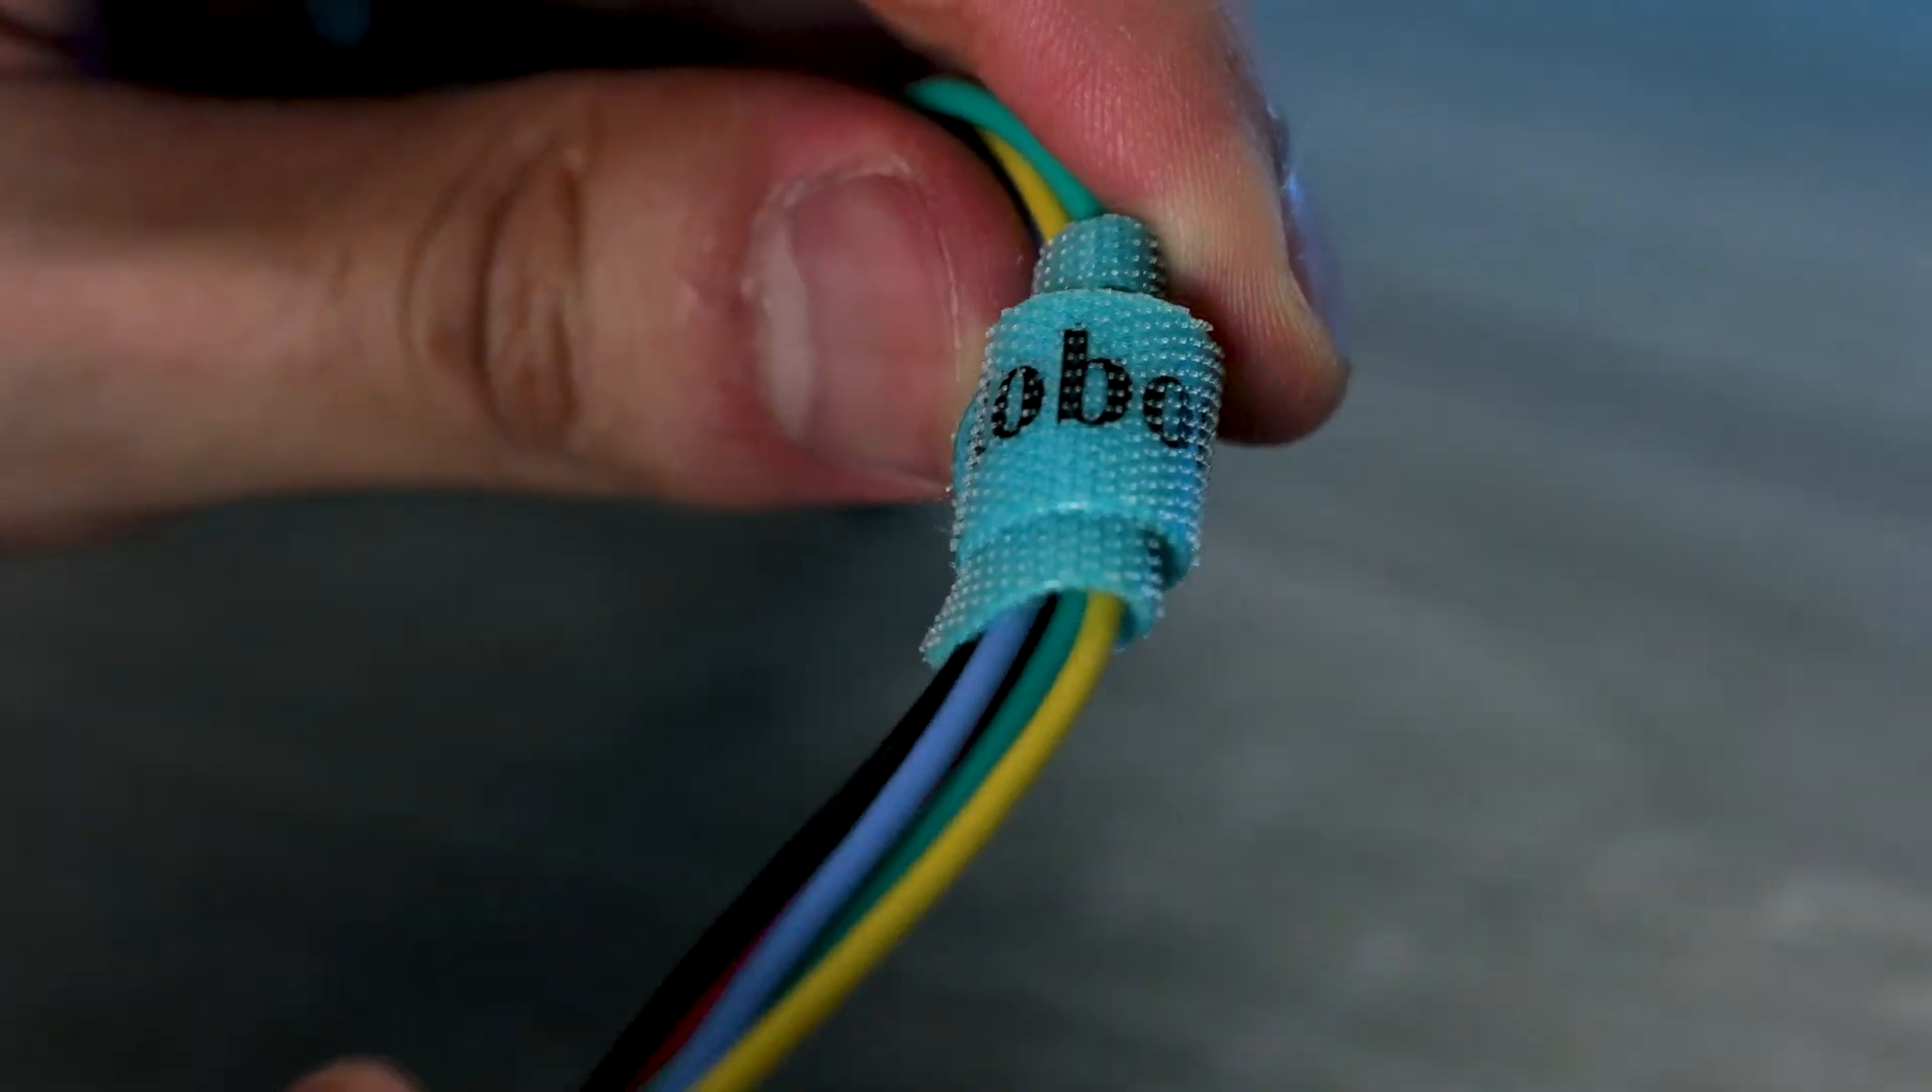To keep the wires organised, I just used the velcro that the sensor came with to hold them in place.